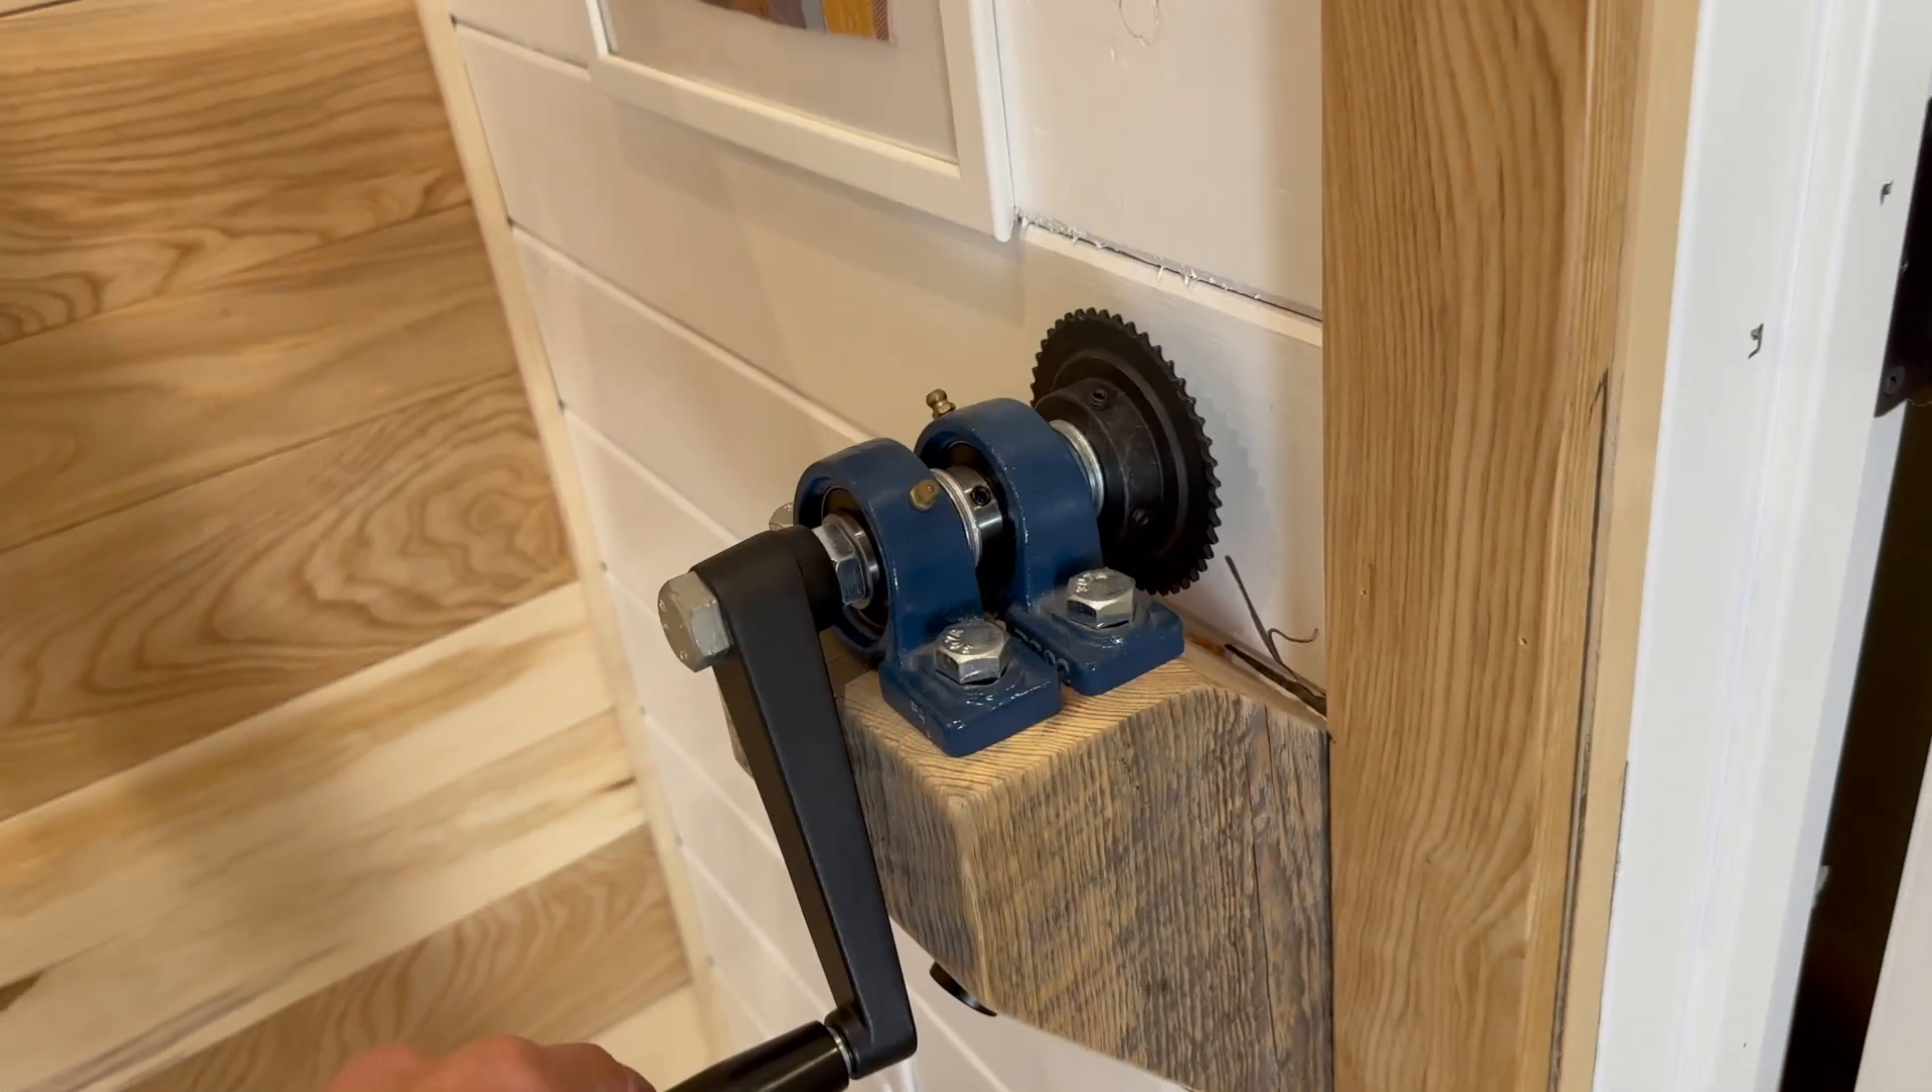And then of course we already got the handle crank on here.